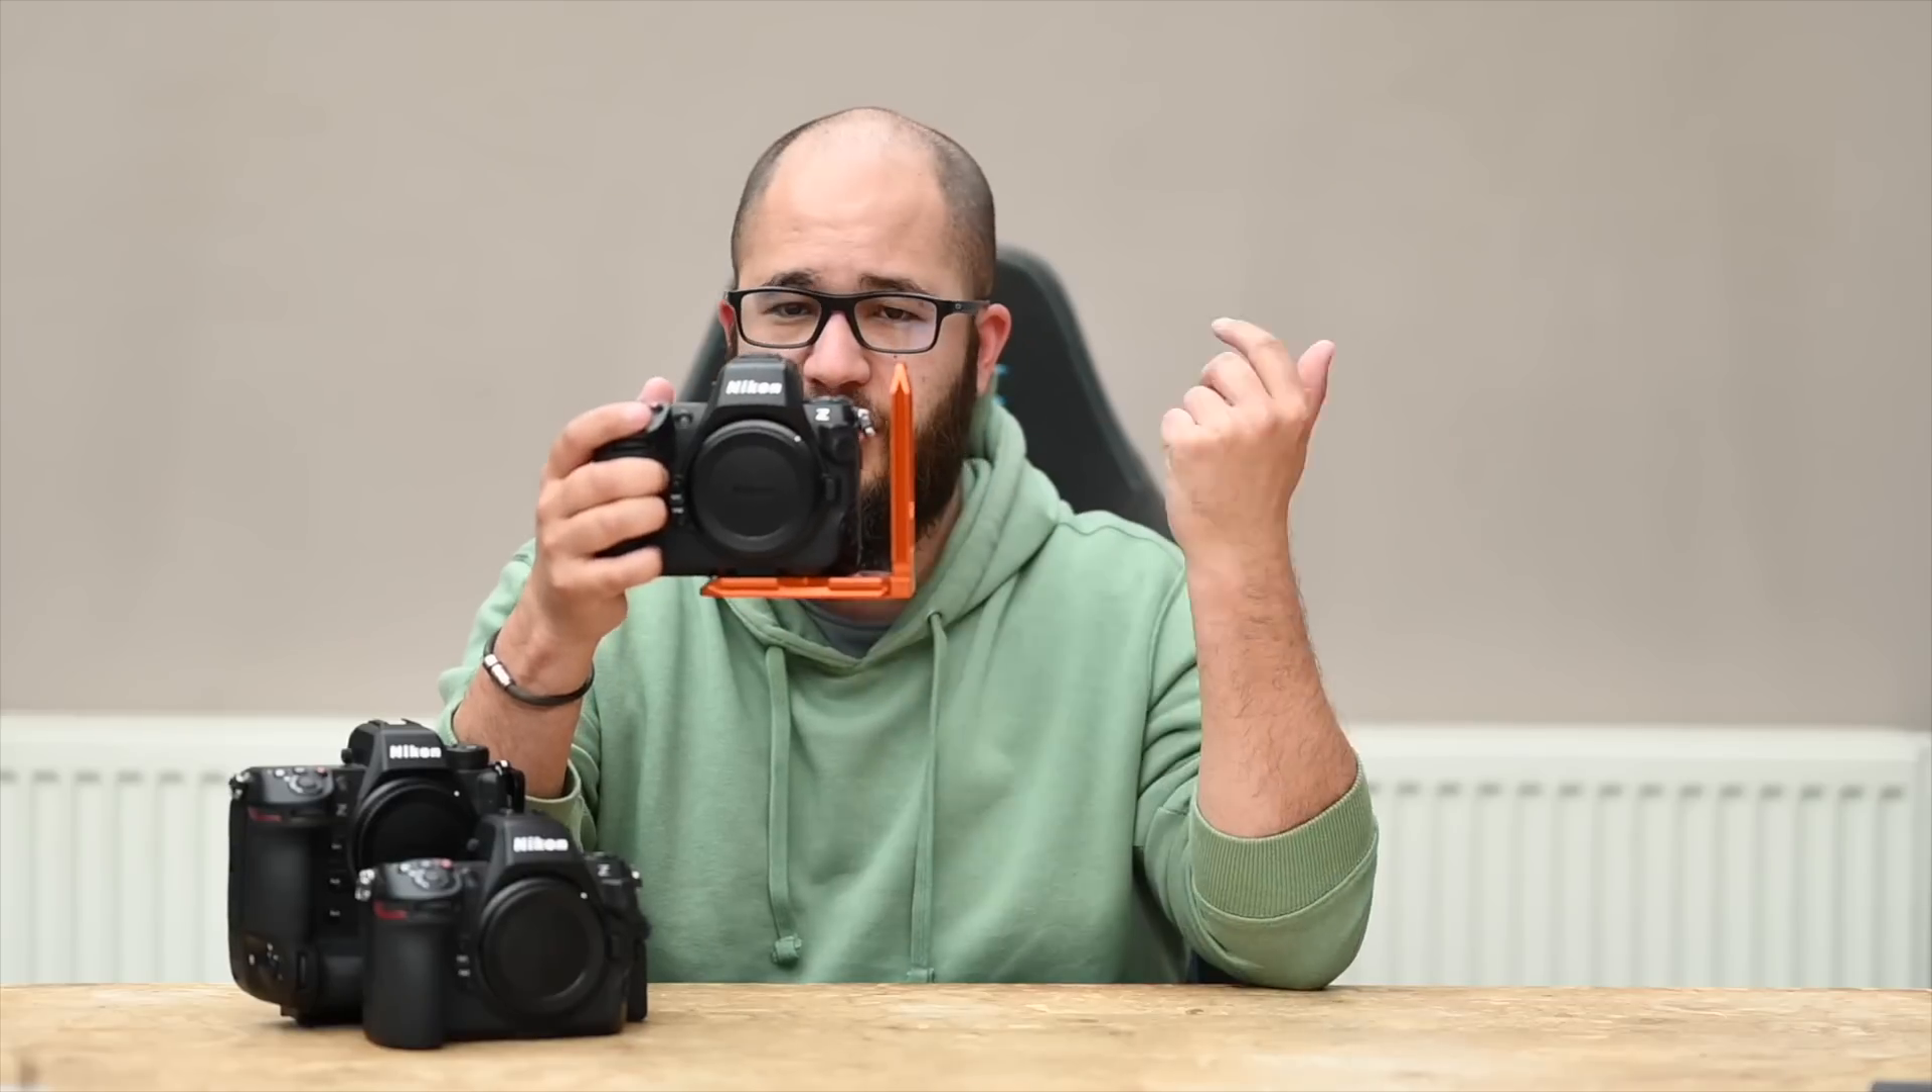So there's a bit of gap here but obviously the bracket is still attached at the bottom.